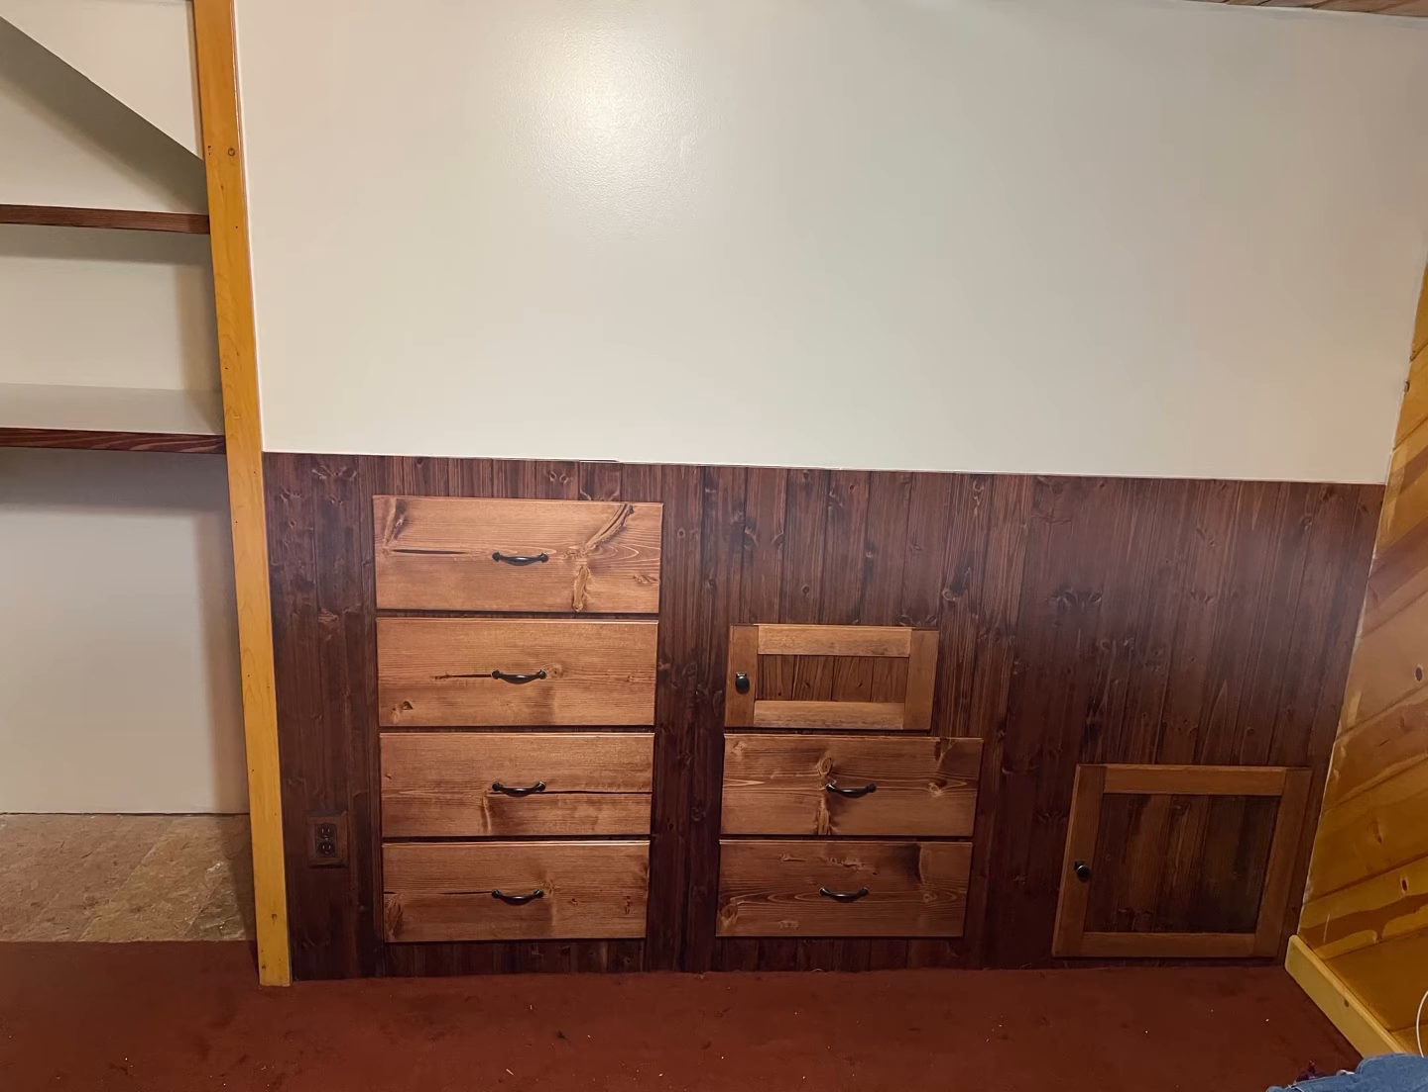So my dresser drawer fronts are made and routered and all put together.